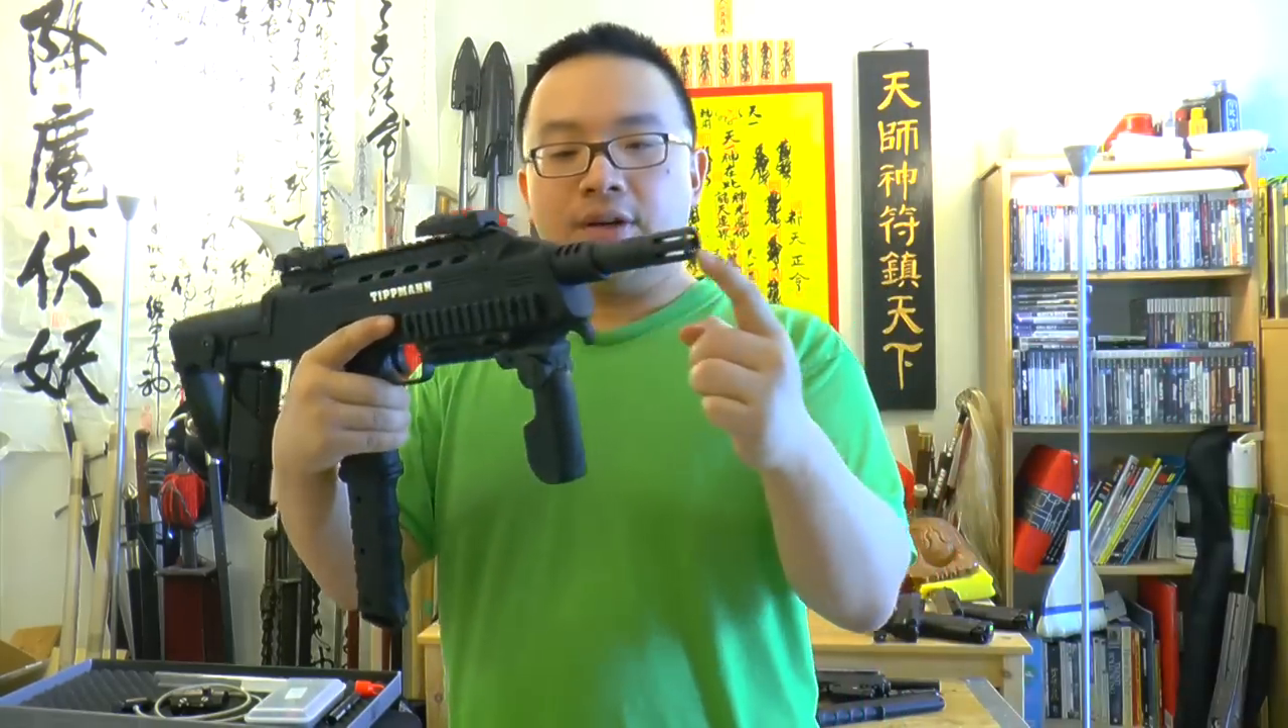Okay, with the barrel that it came with, you can see obviously something is sticking out.